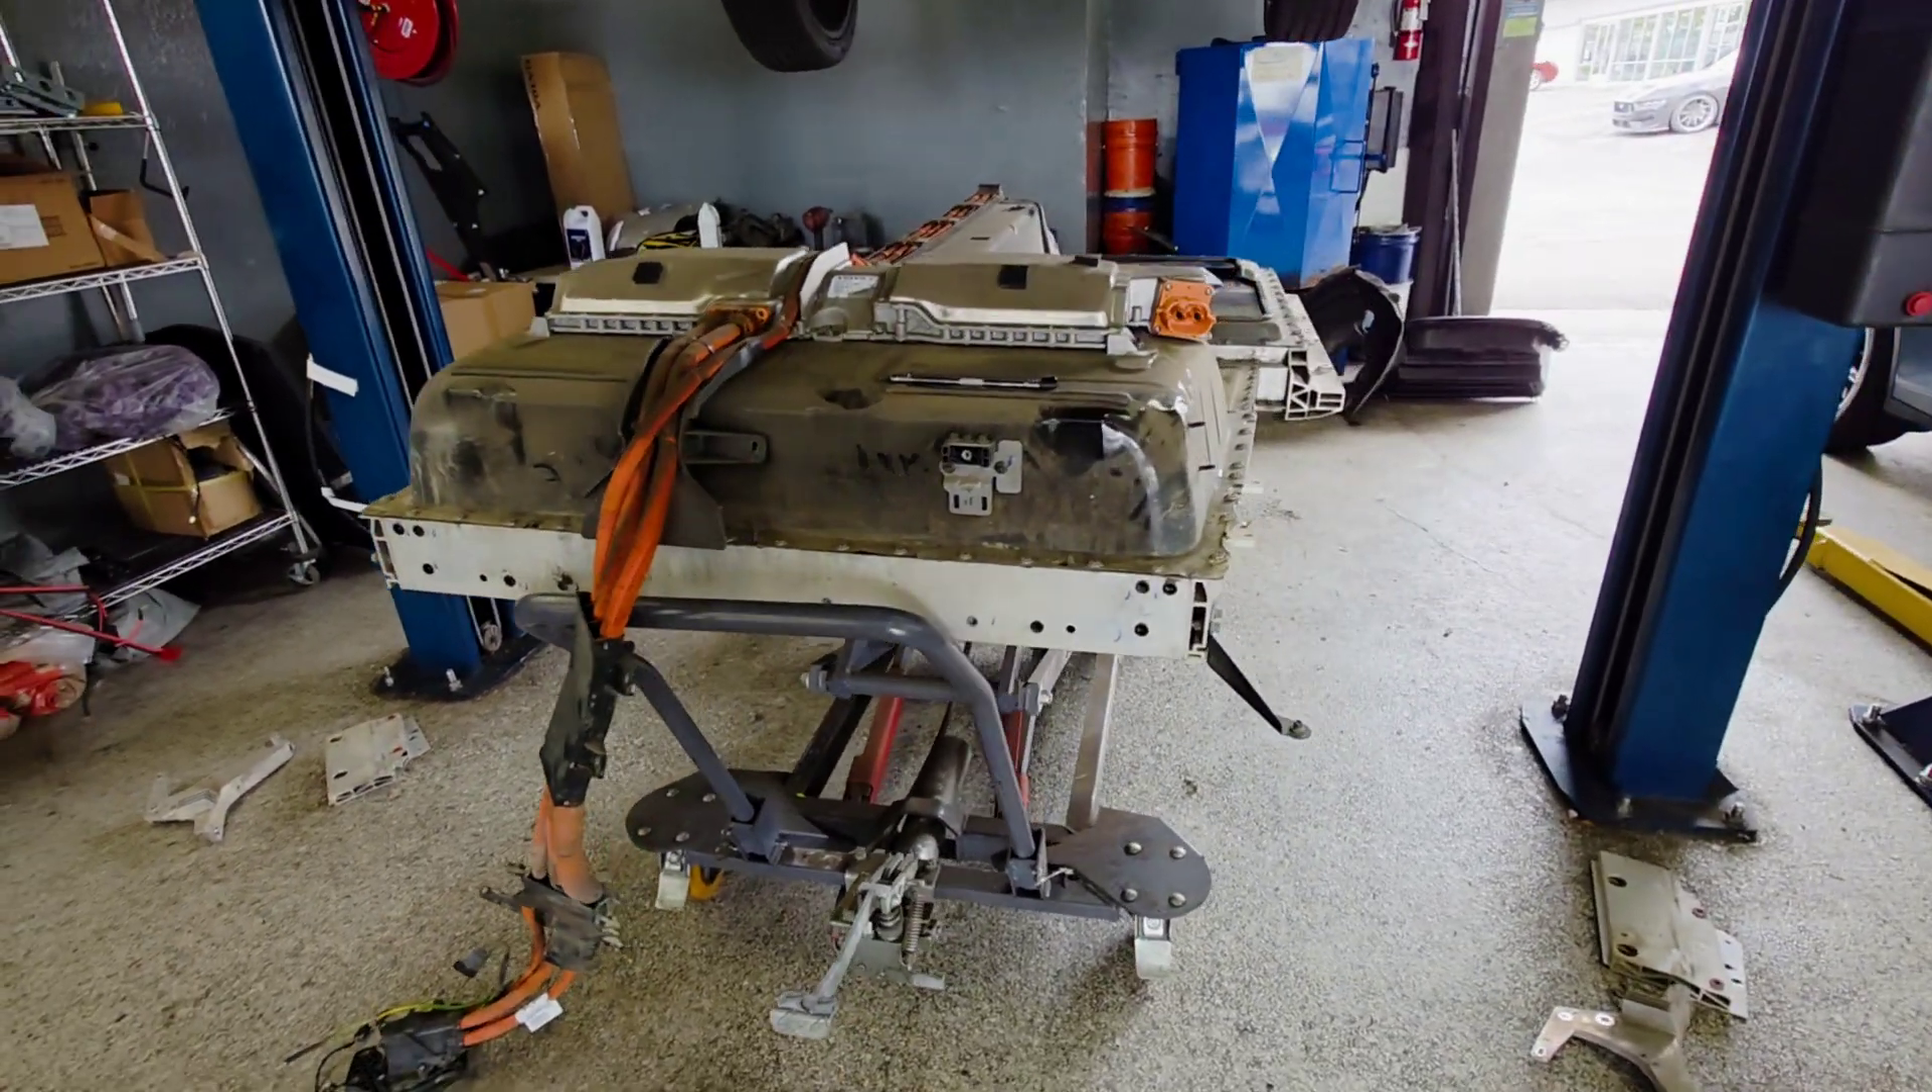After removing the high voltage cables and the battery bolts, the battery was pretty easy to remove.